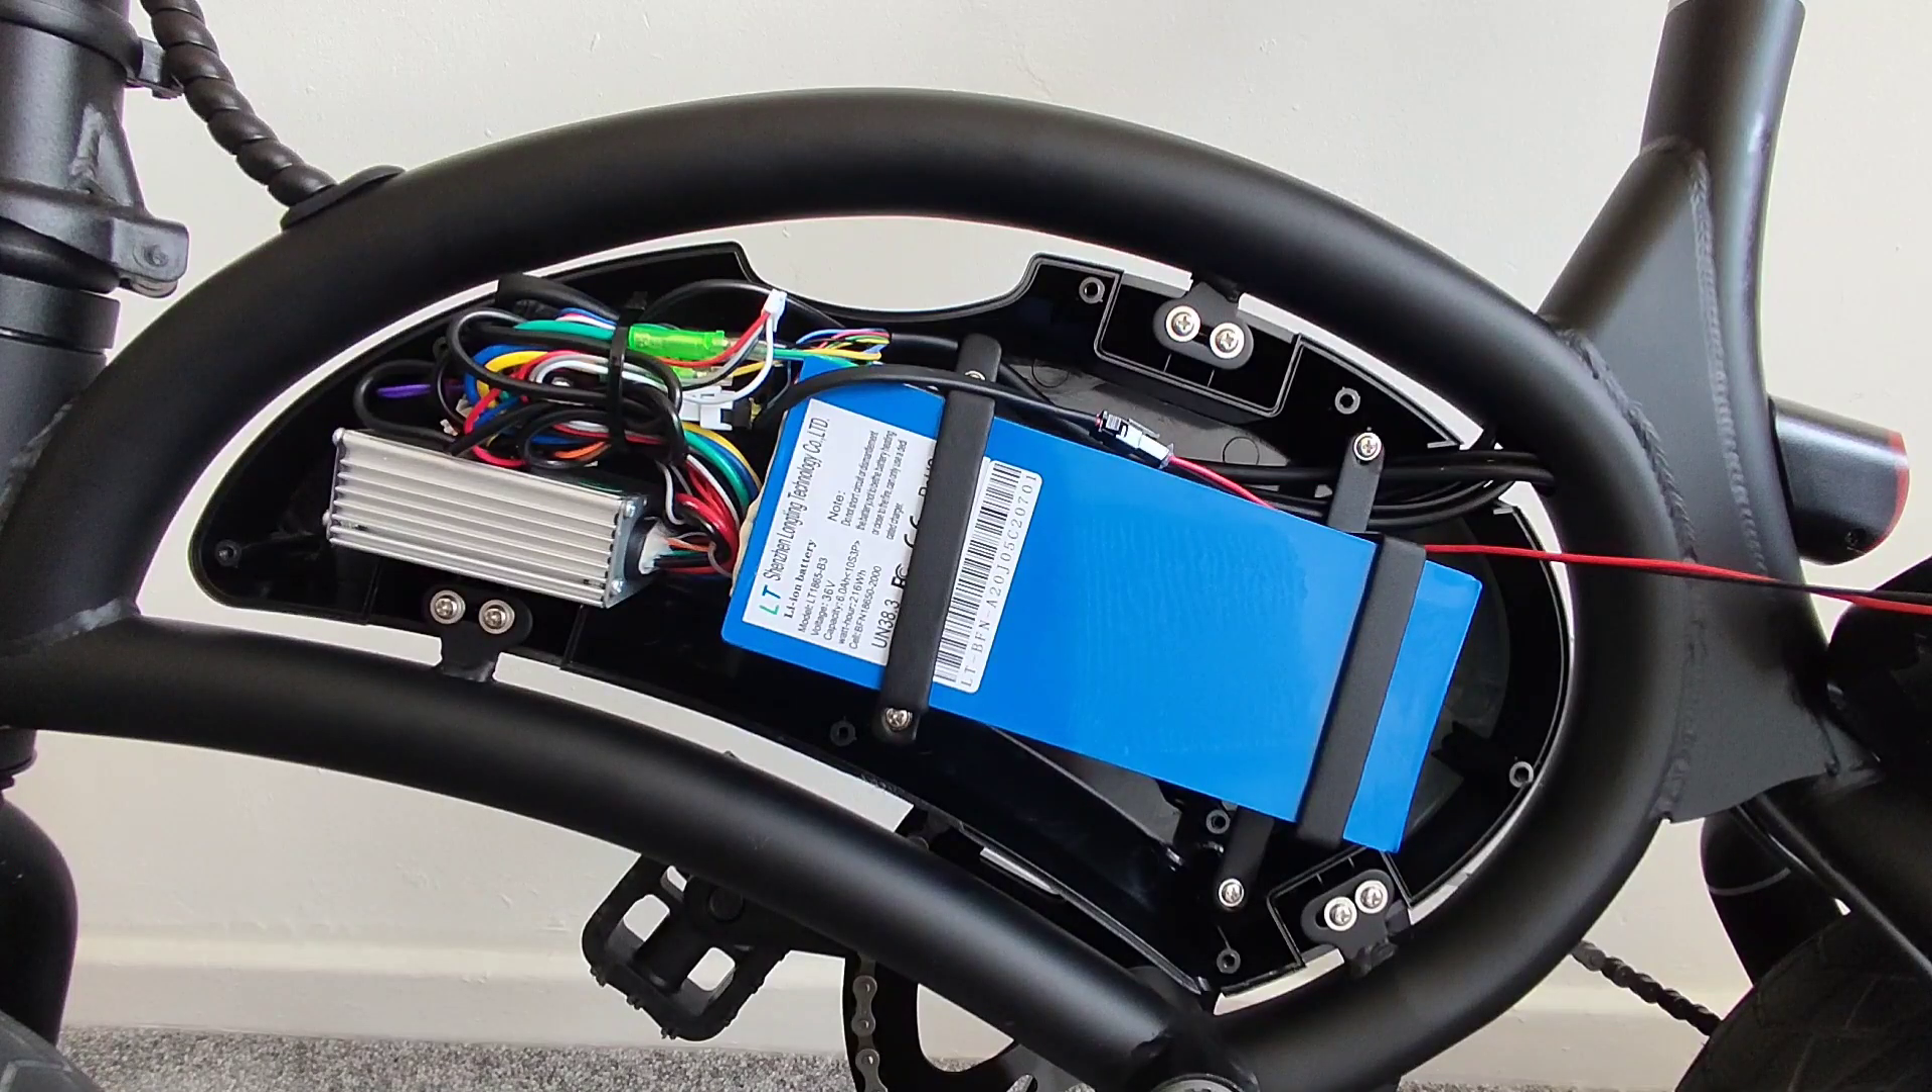Right so the cover is off now.